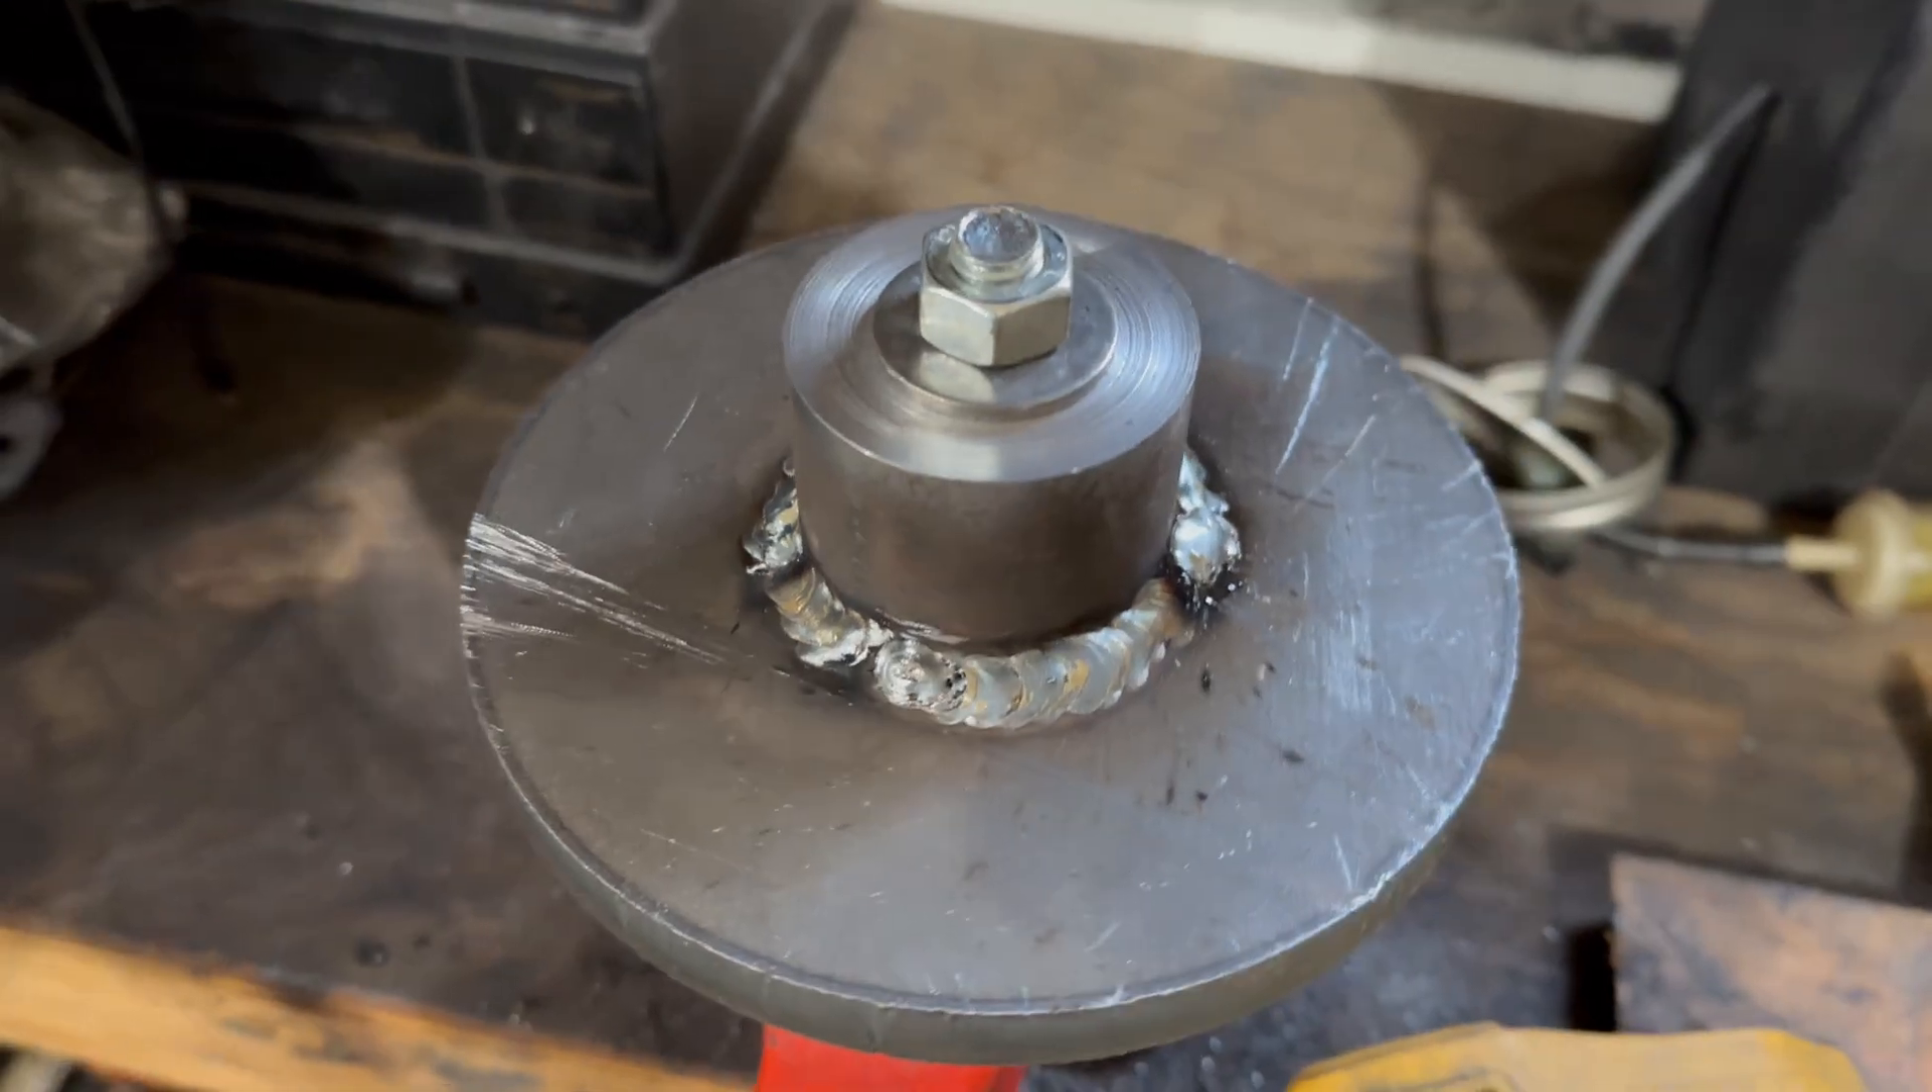I have that steel round bar welded onto the 6 inch diameter steel disc.